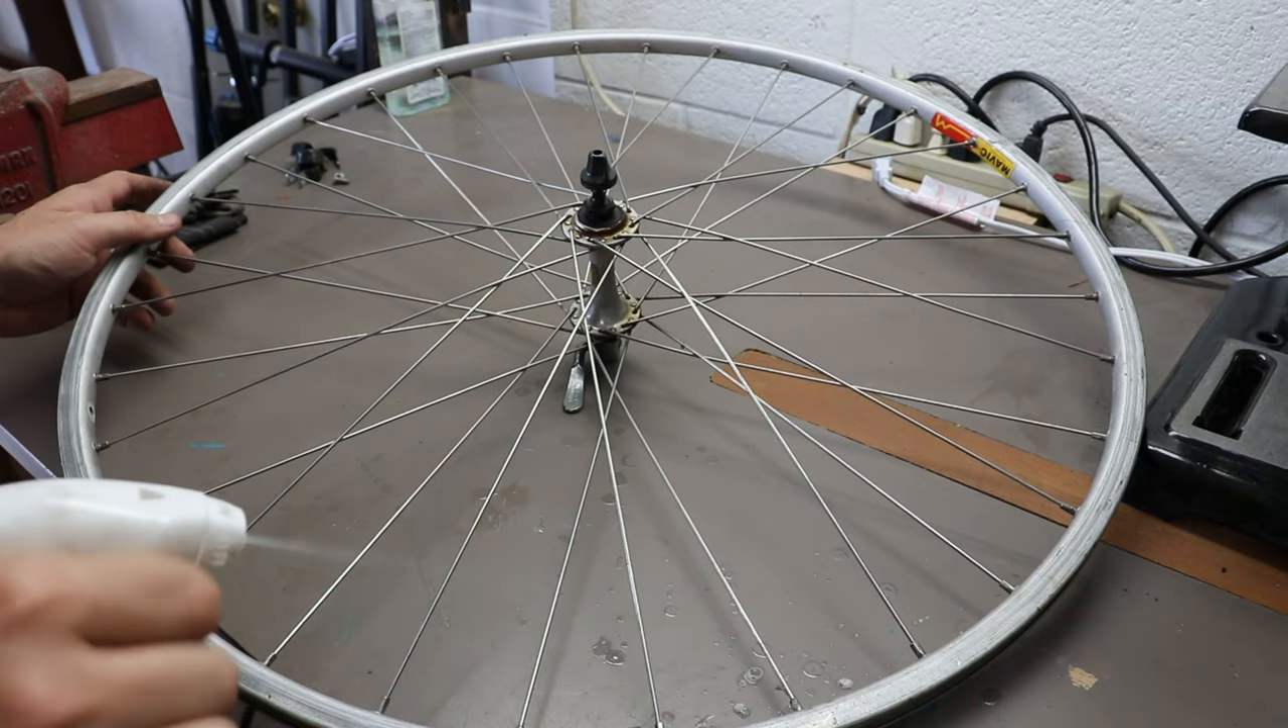Those are the nastiest tires I've ever dealt with, but I'm happy to say they're totally off.